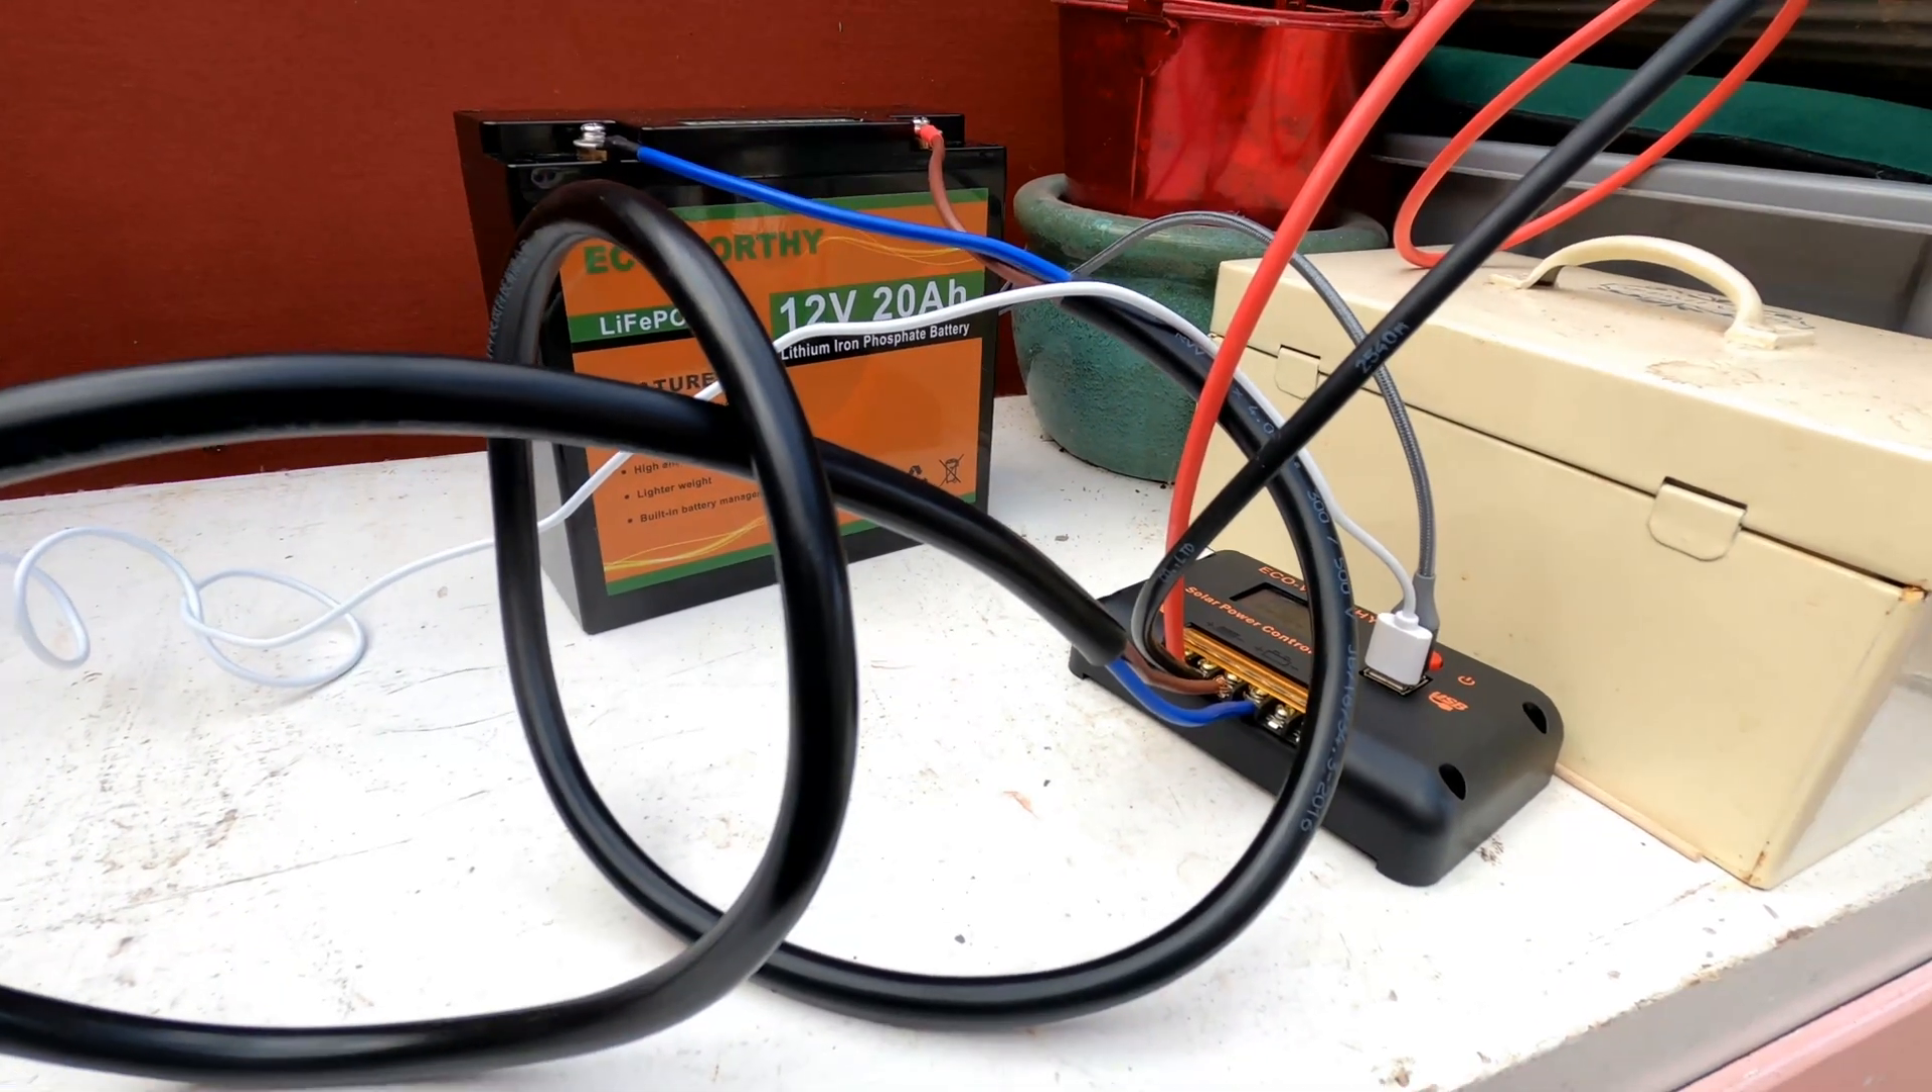So I've managed to wire up the solar system, obviously I've not fixed it all in yet, screwed it all in, or the panel.